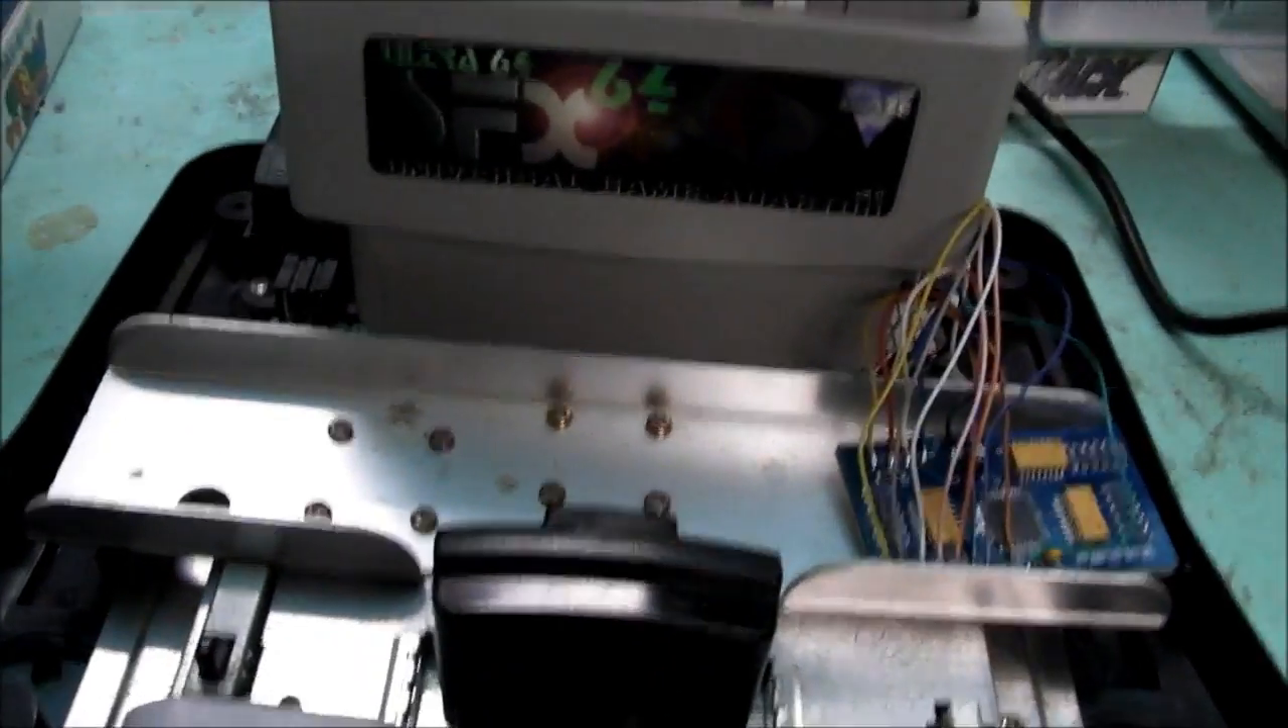I haven't done the console back up yet because I wanted to test the mod first before I did all that in case it didn't work, but it's fine.